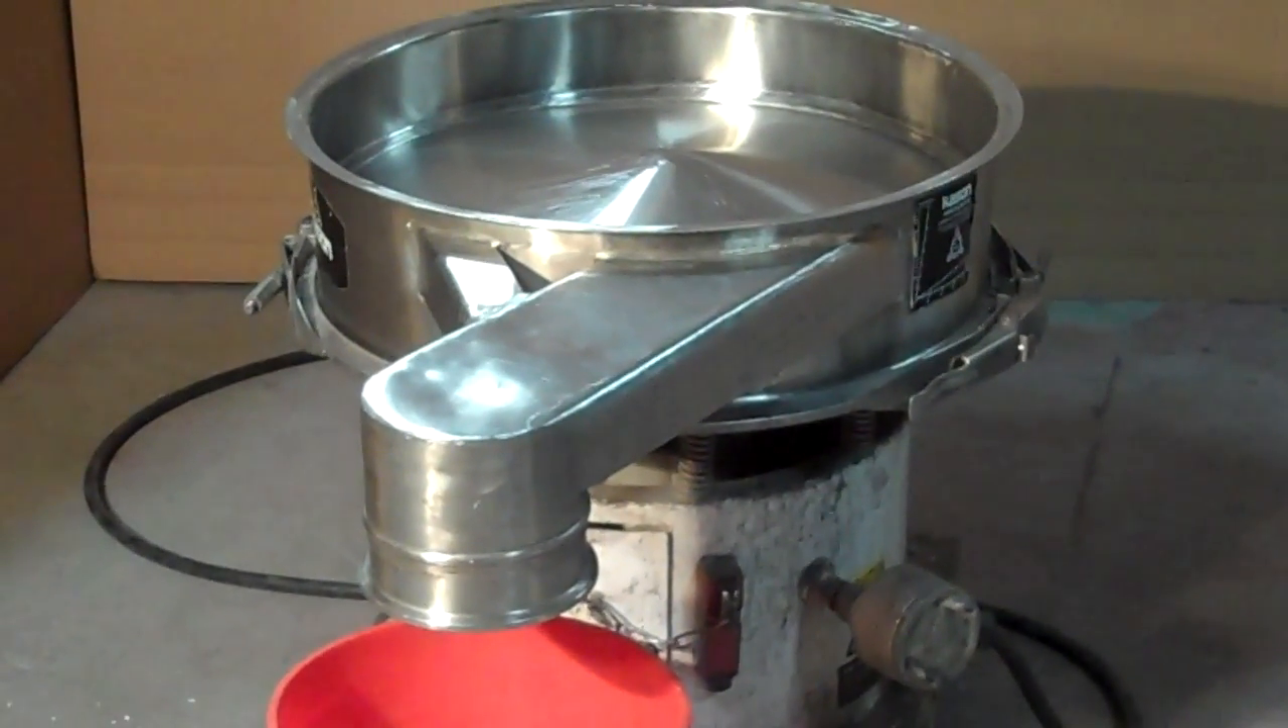As you can see, we already have the discharge frame installed on the unit and clamped down and tightened properly.